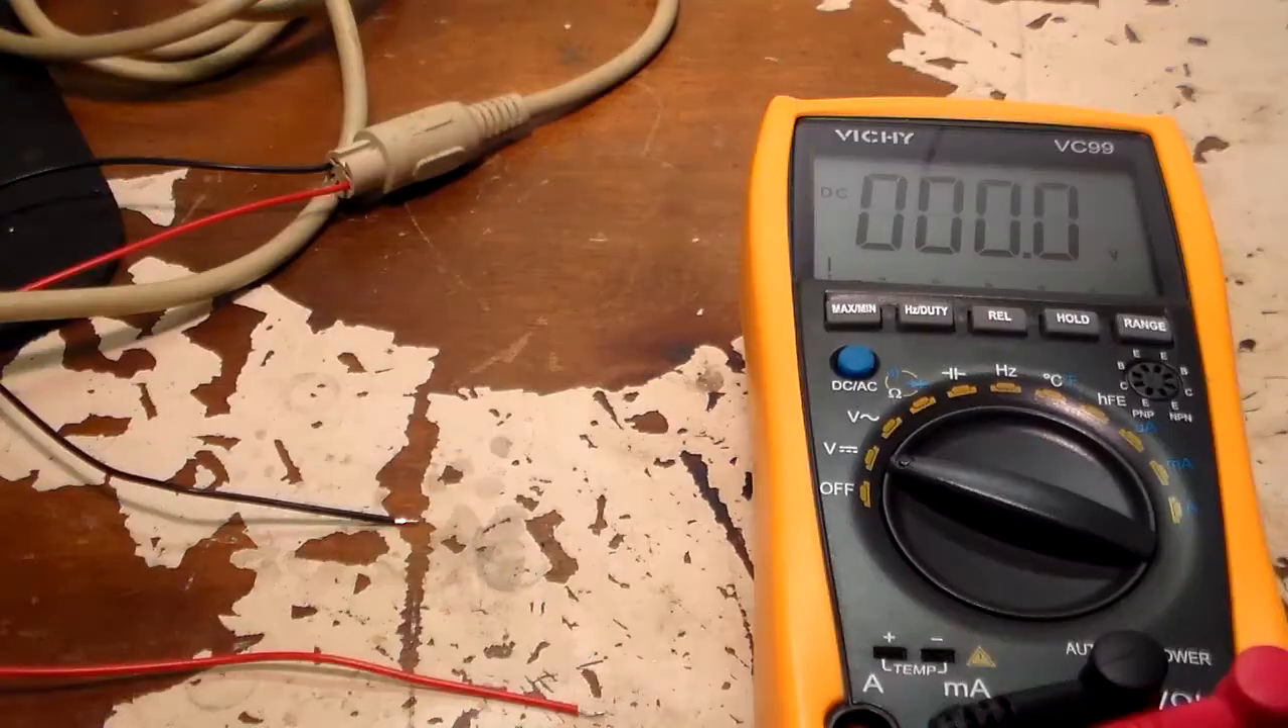So, I've just got a couple of wires stuck into the connector right here.